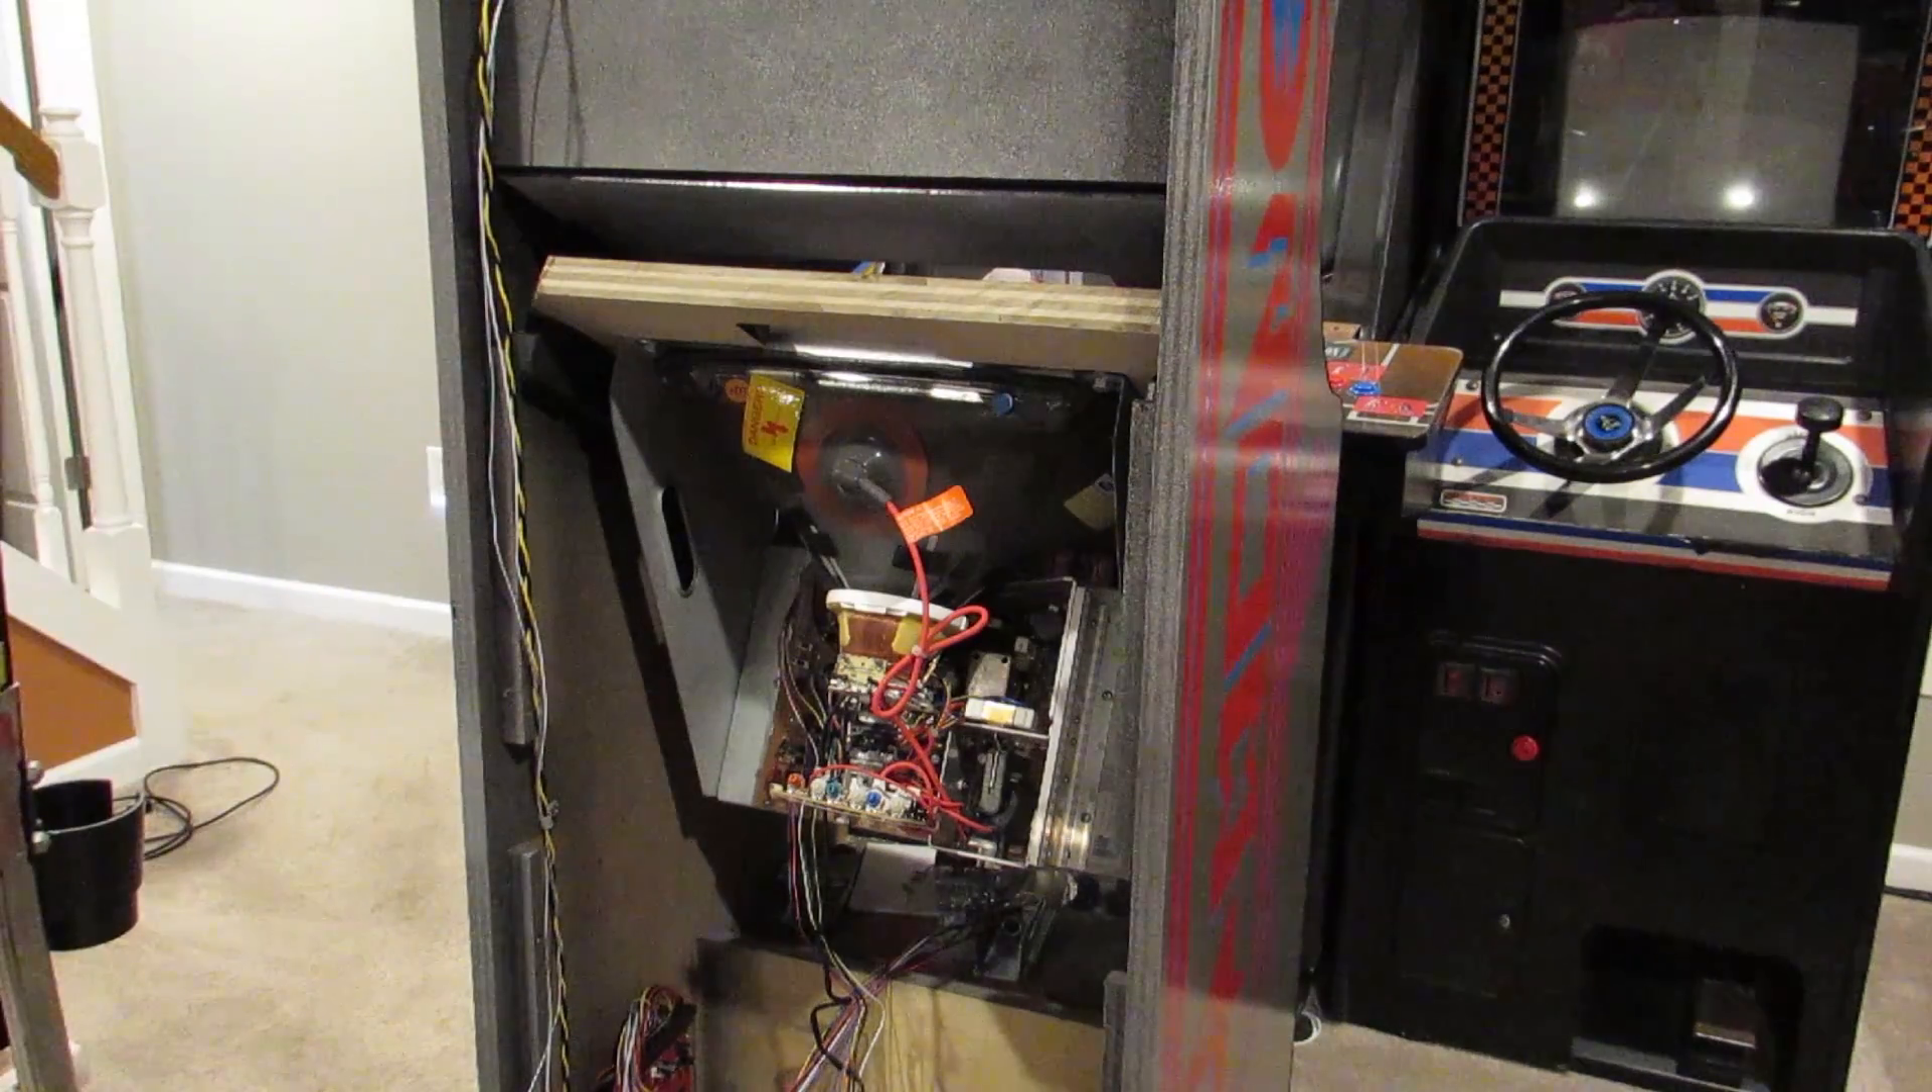Monitor is in.